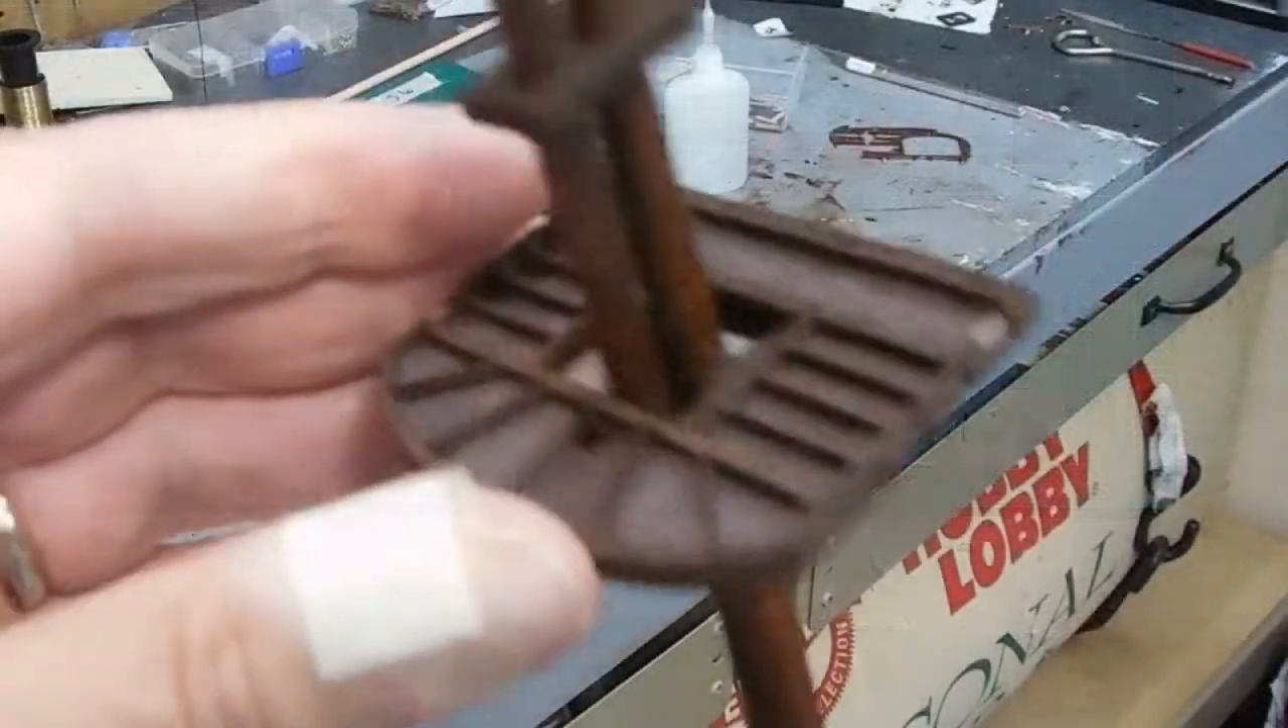I've got the crow's nest in place.